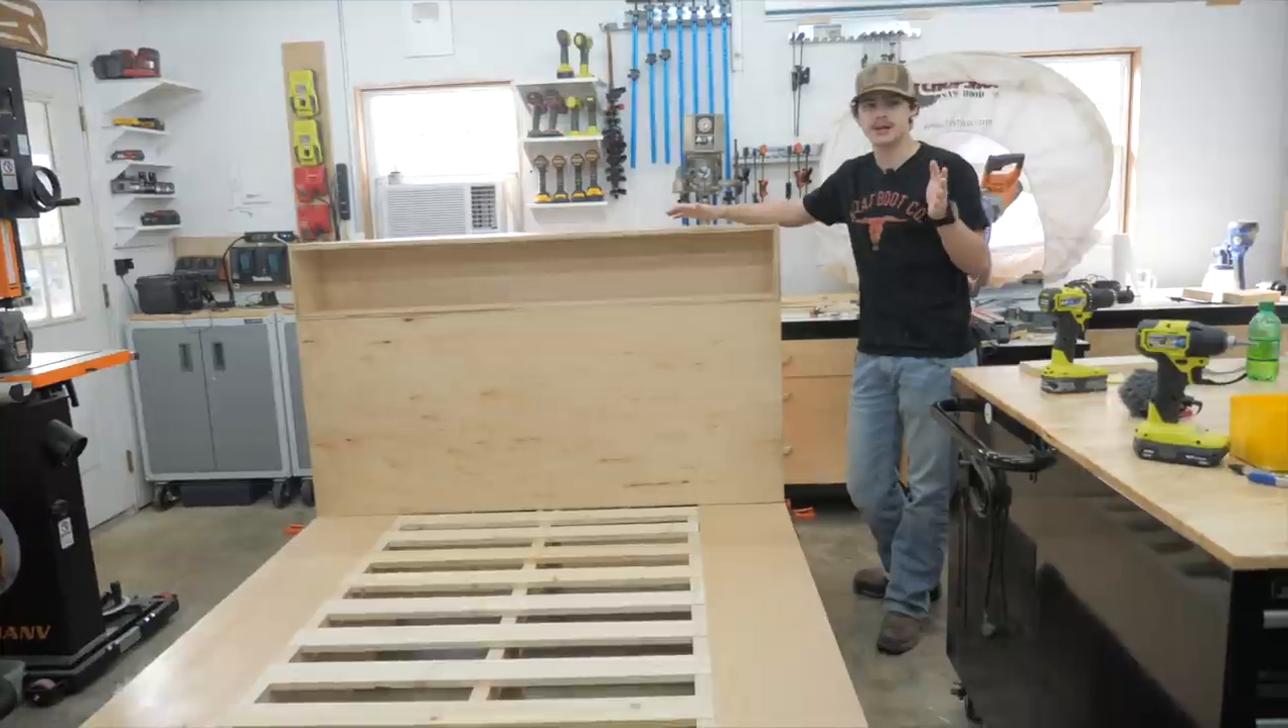We have the entire bed built. We also pre-assembled it here in the shop.